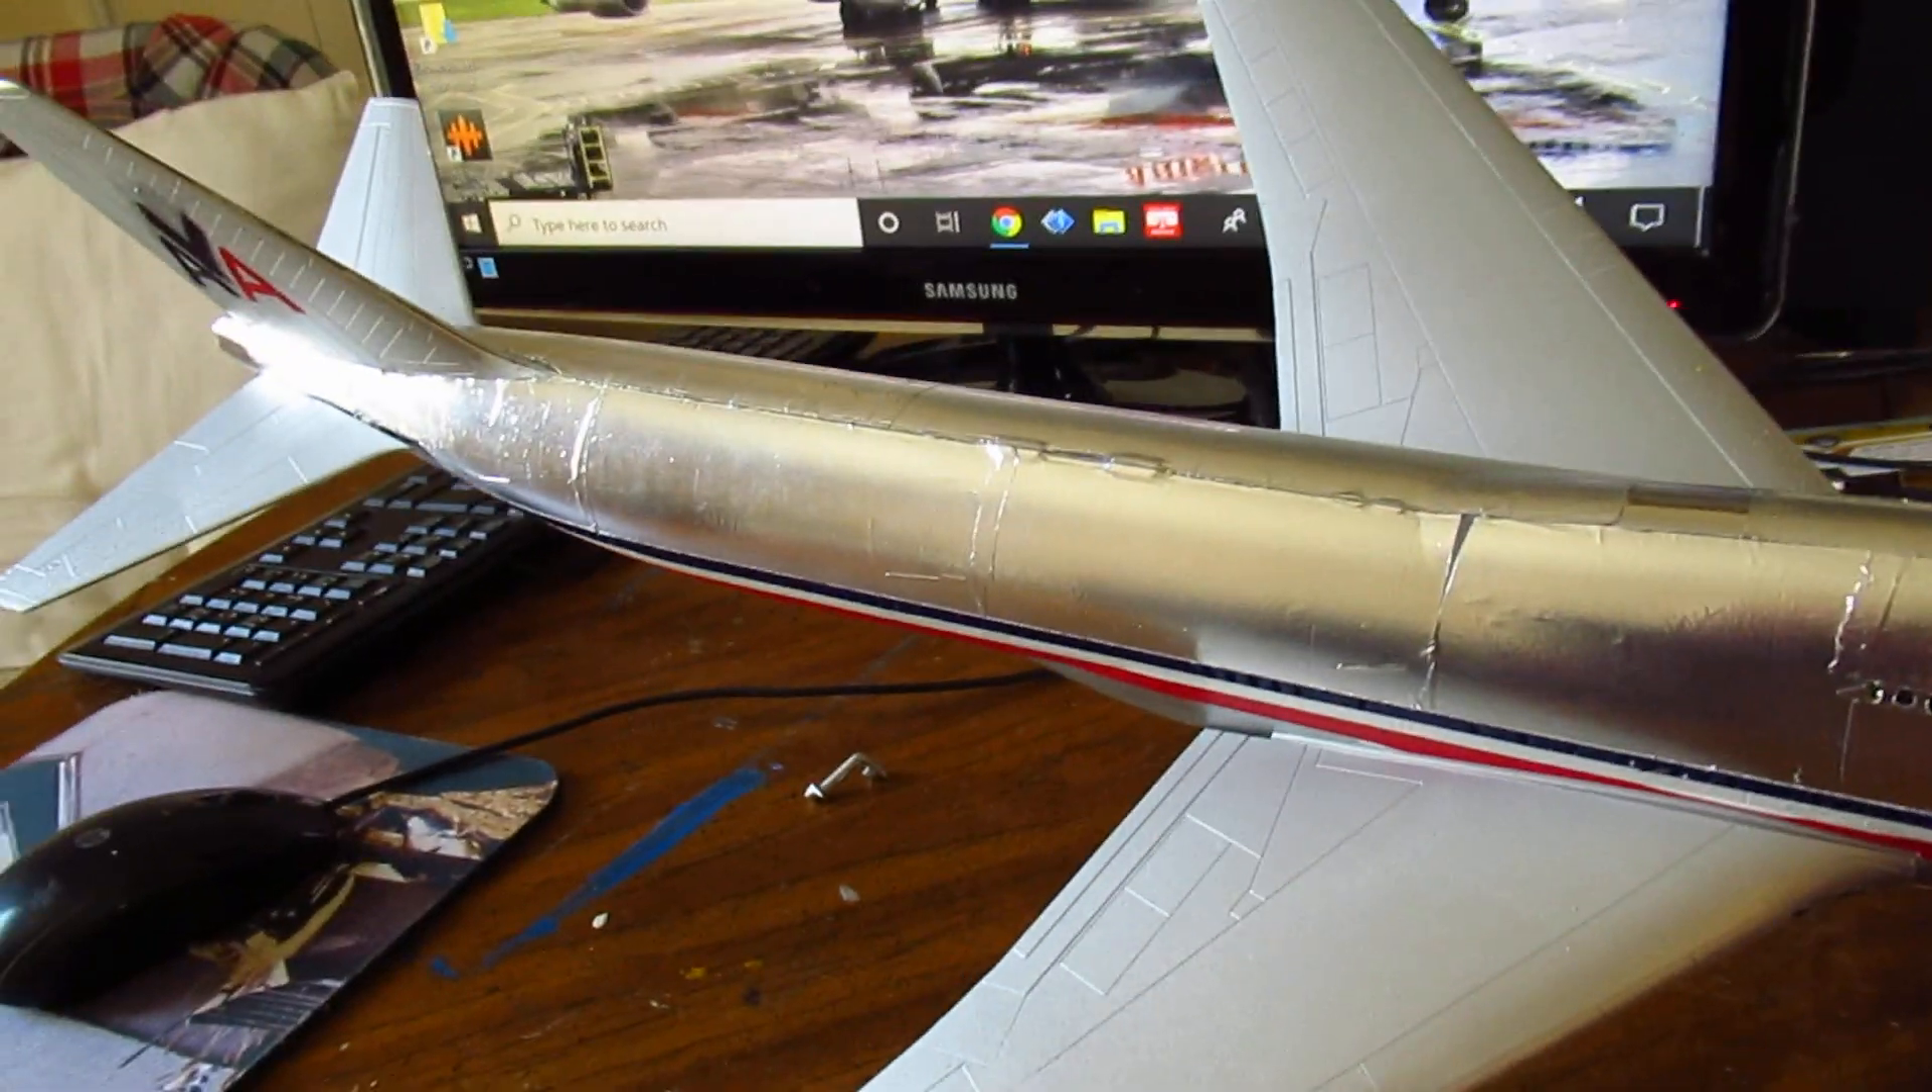I put together the the two fuselage pieces together.